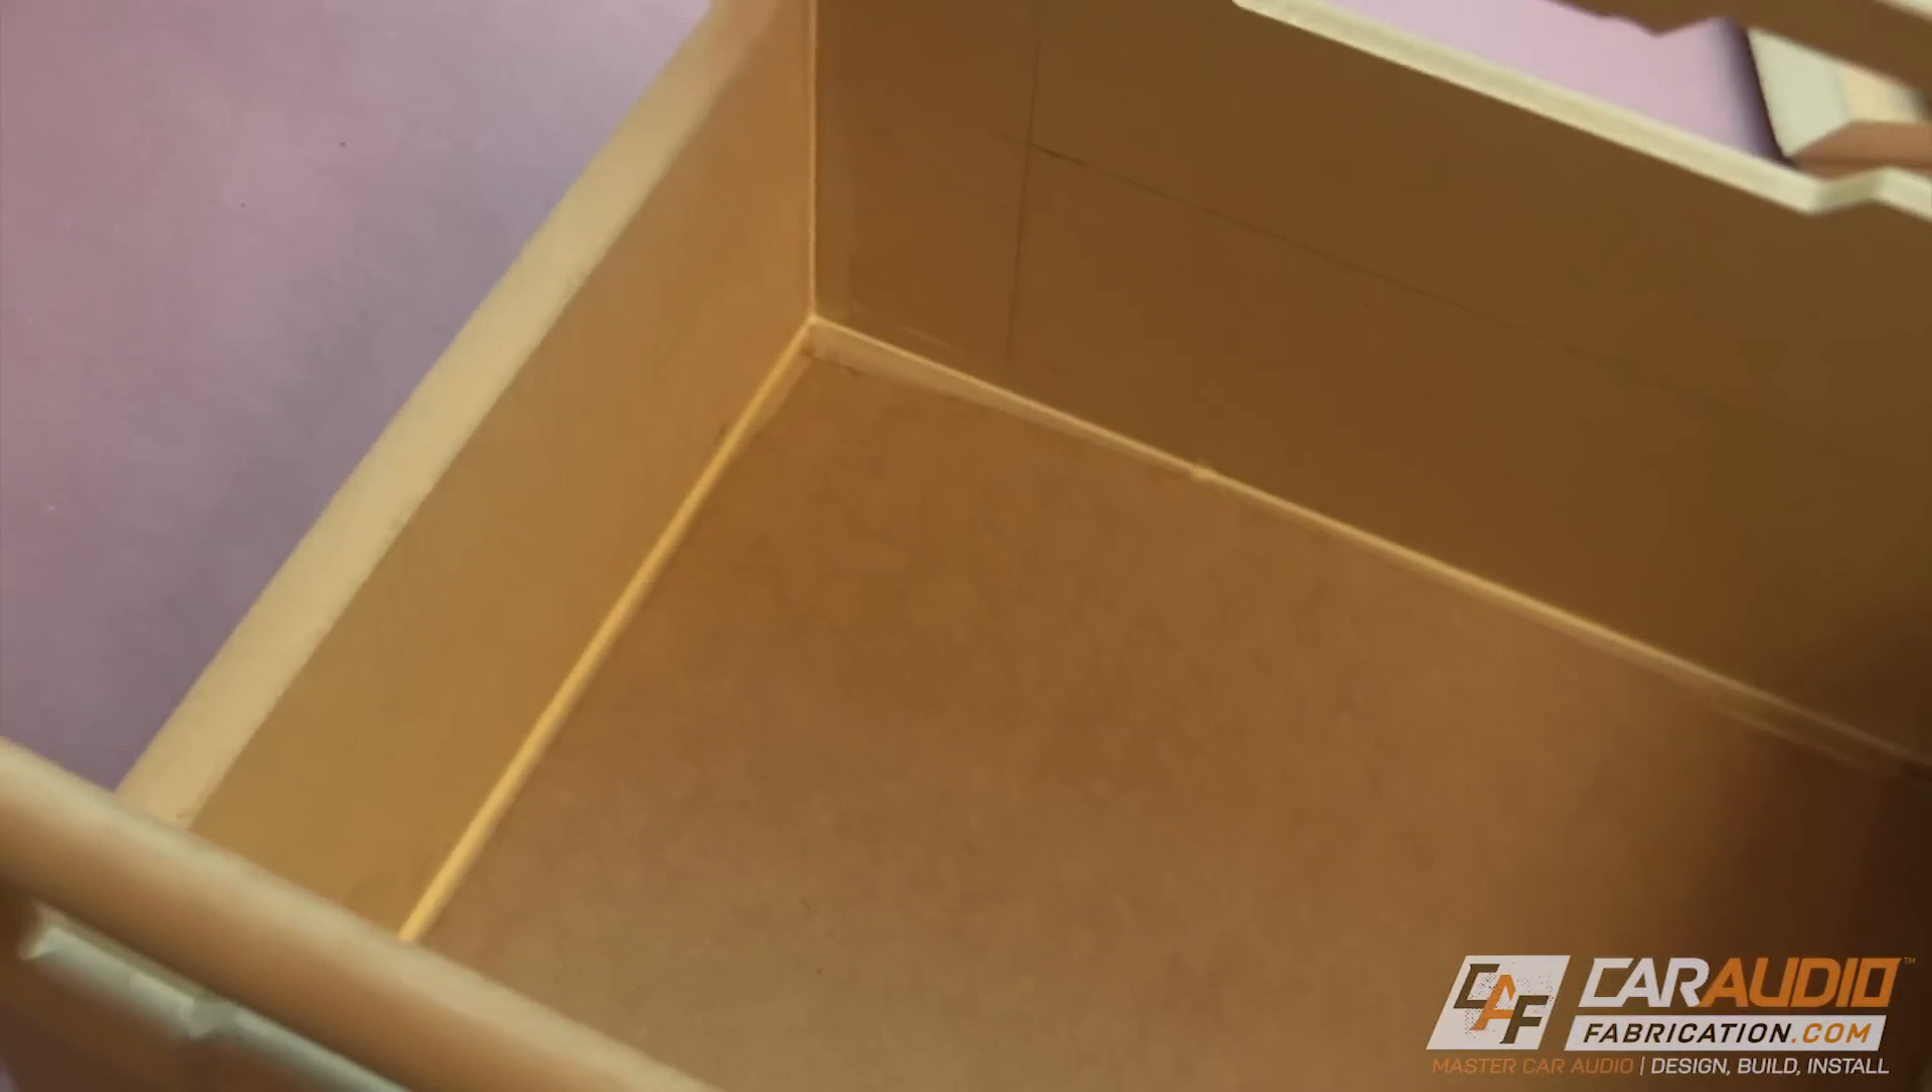Hot diggity dog dingalings, you can see that I've got the five sides of my box all assembled.